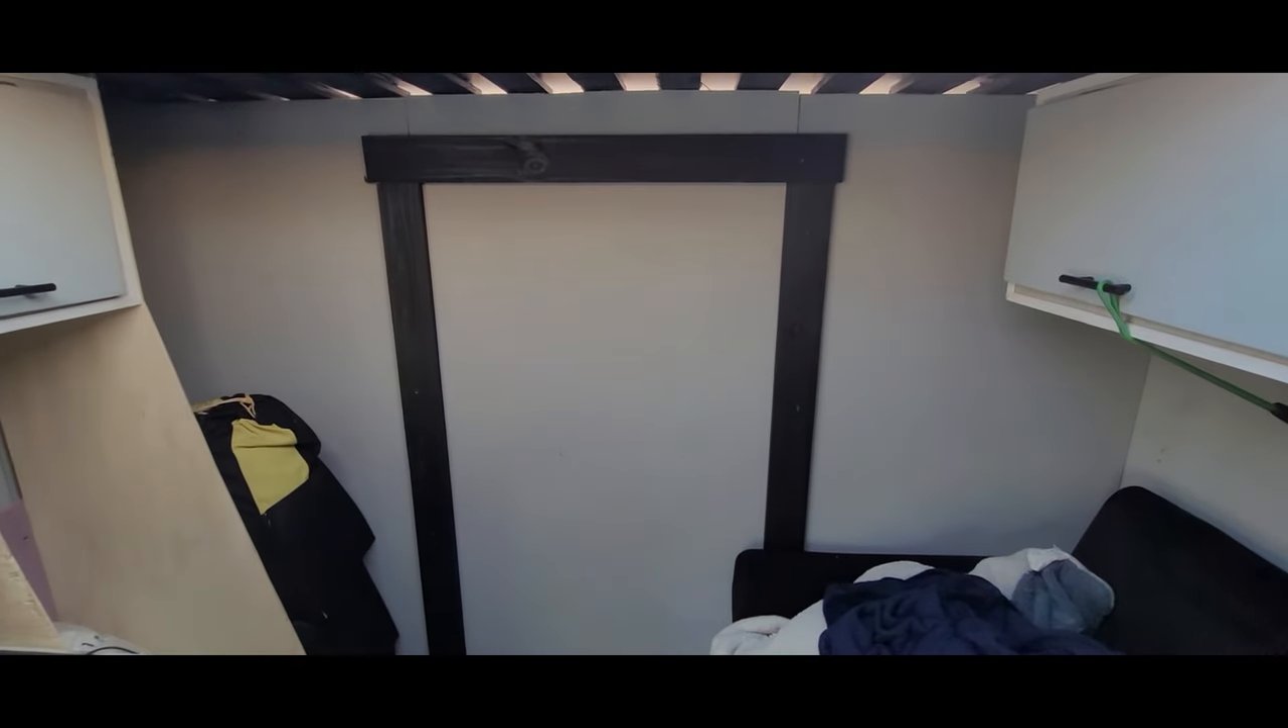And finally, I installed the one by four trim around the door.